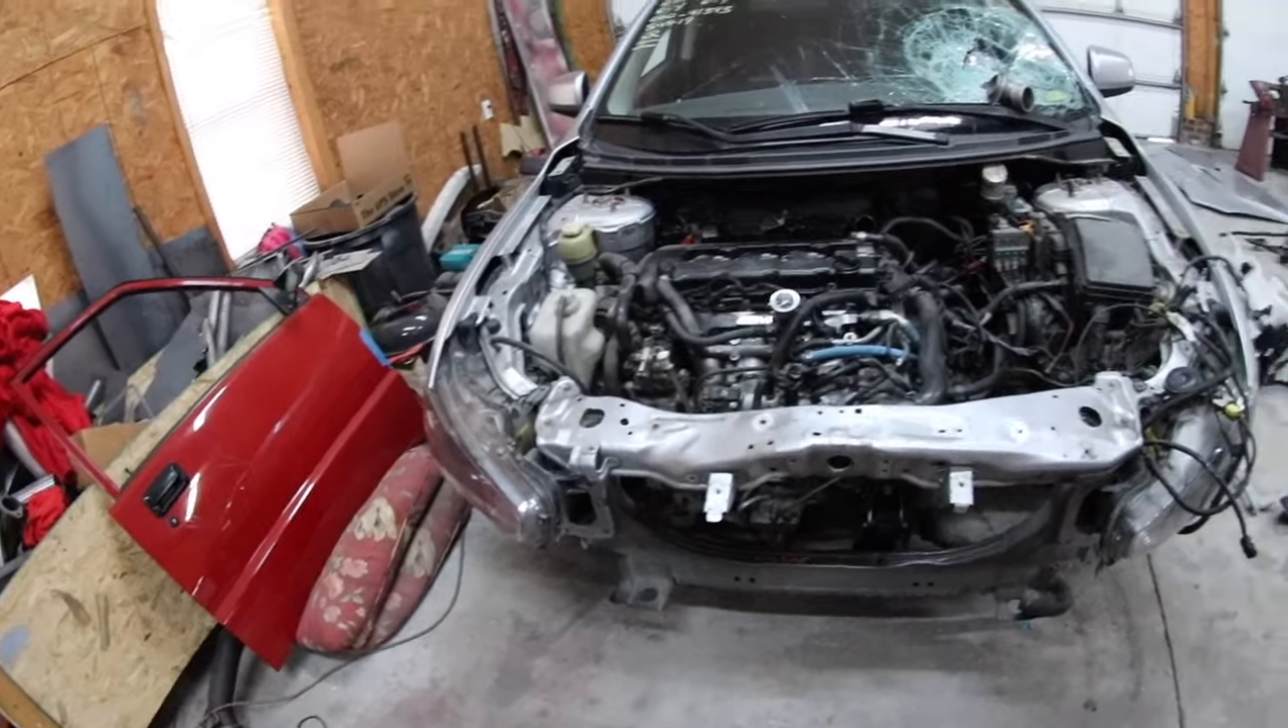I went ahead and put the upper core support Just the crossbar on for now Just to hold everything straight.